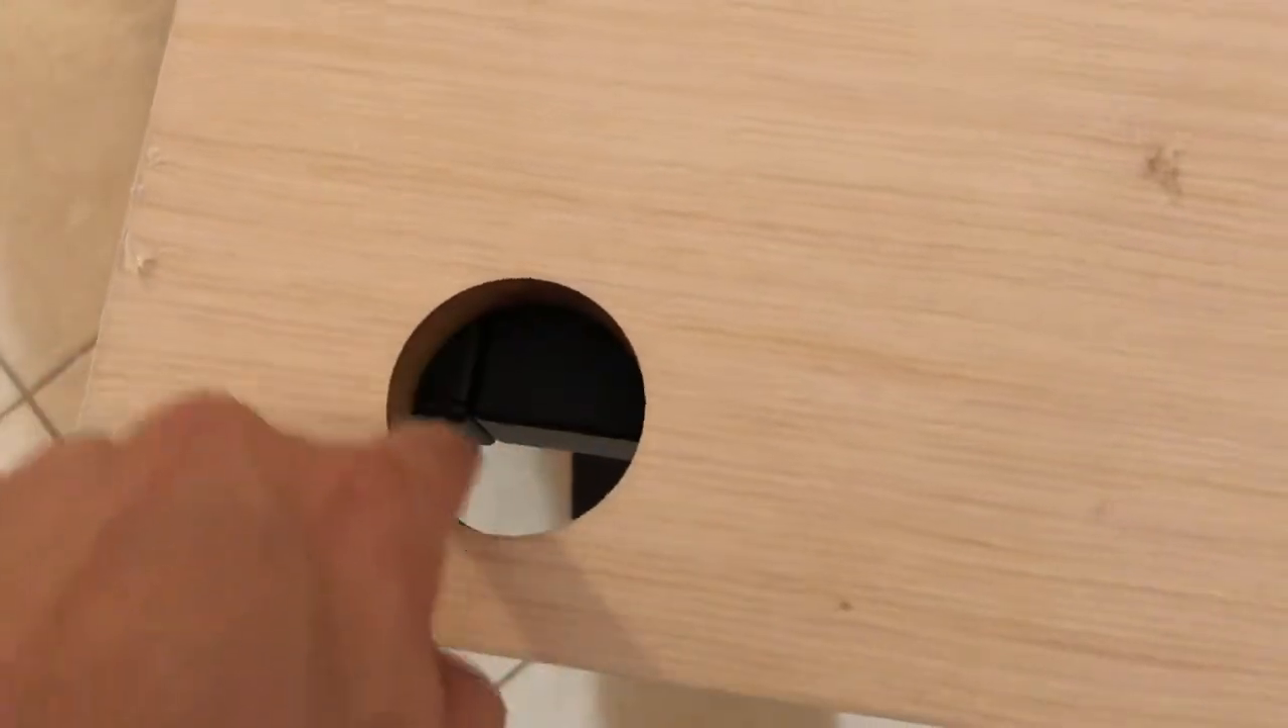If you guys look through here, the leg right here is actually in the way of the hole. So what I did is I actually put the top of the desk on the opposite way.